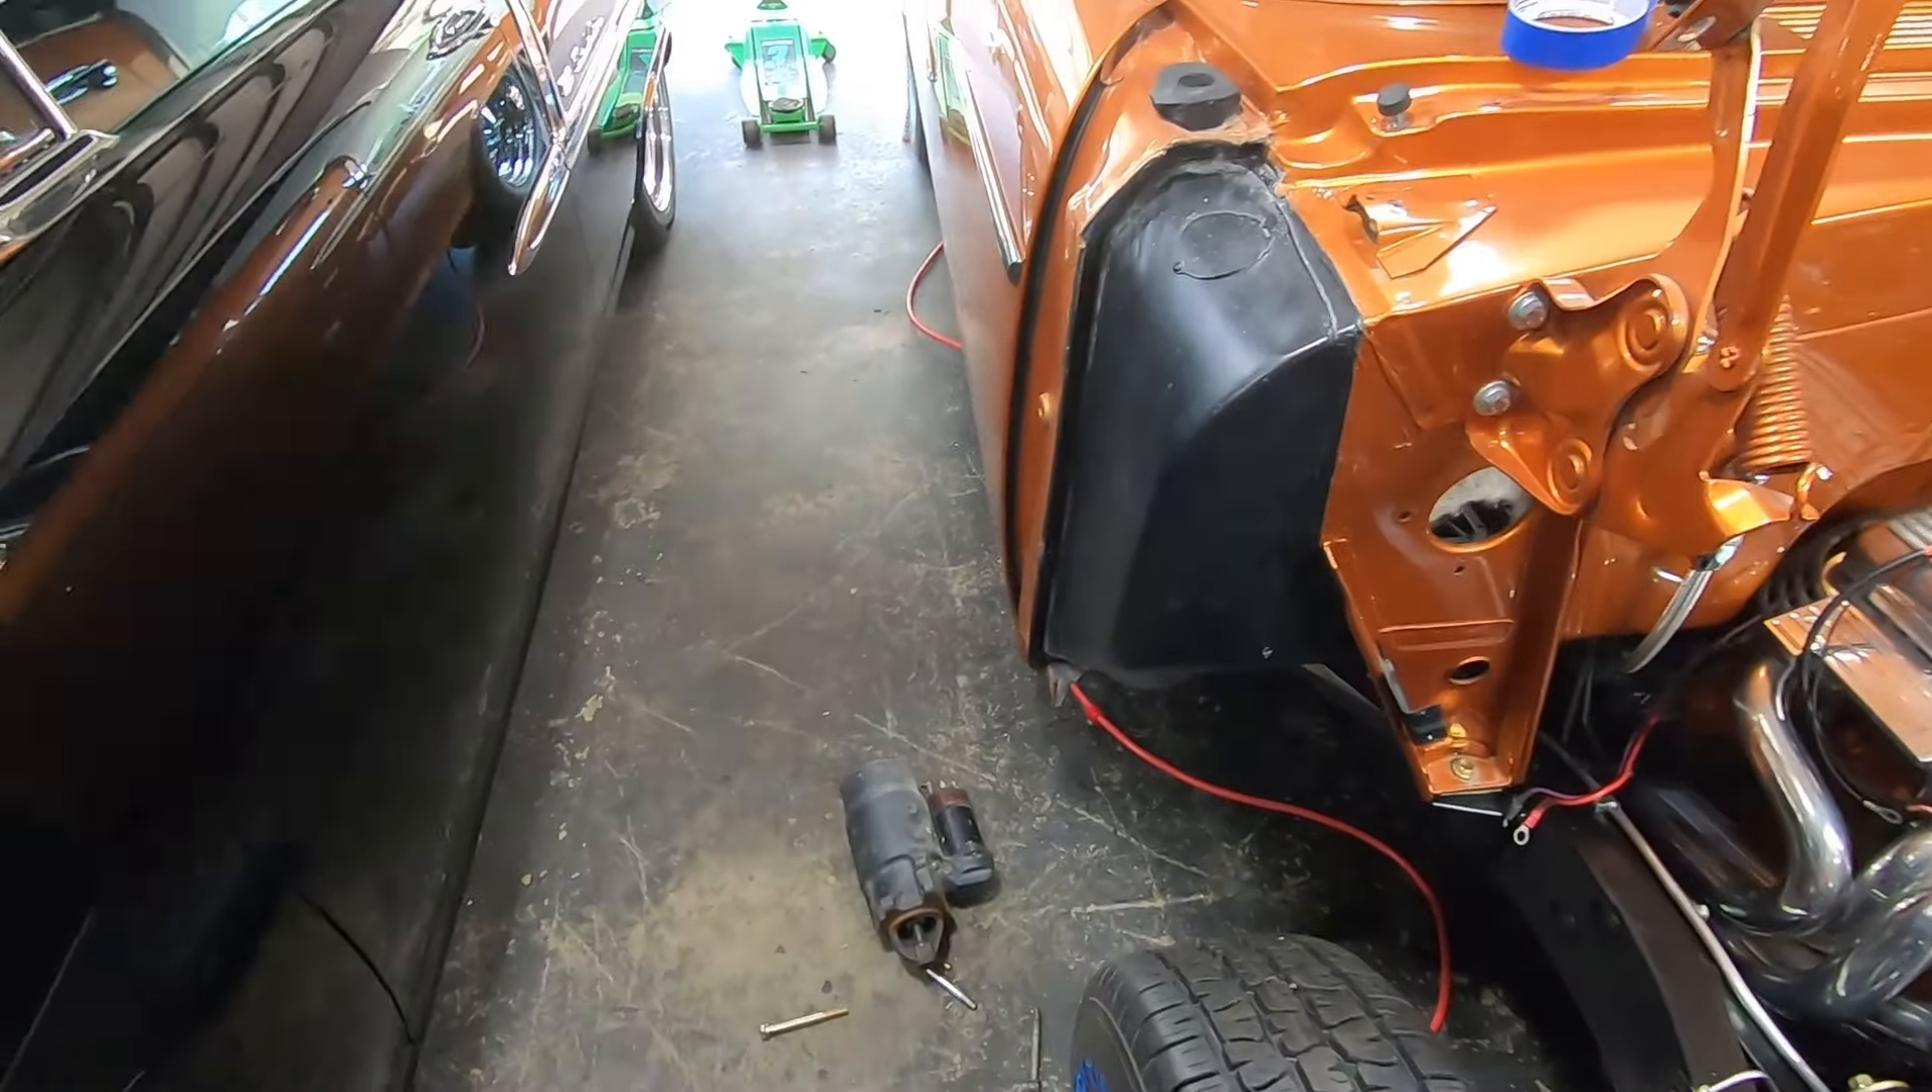I need to get the starter on.